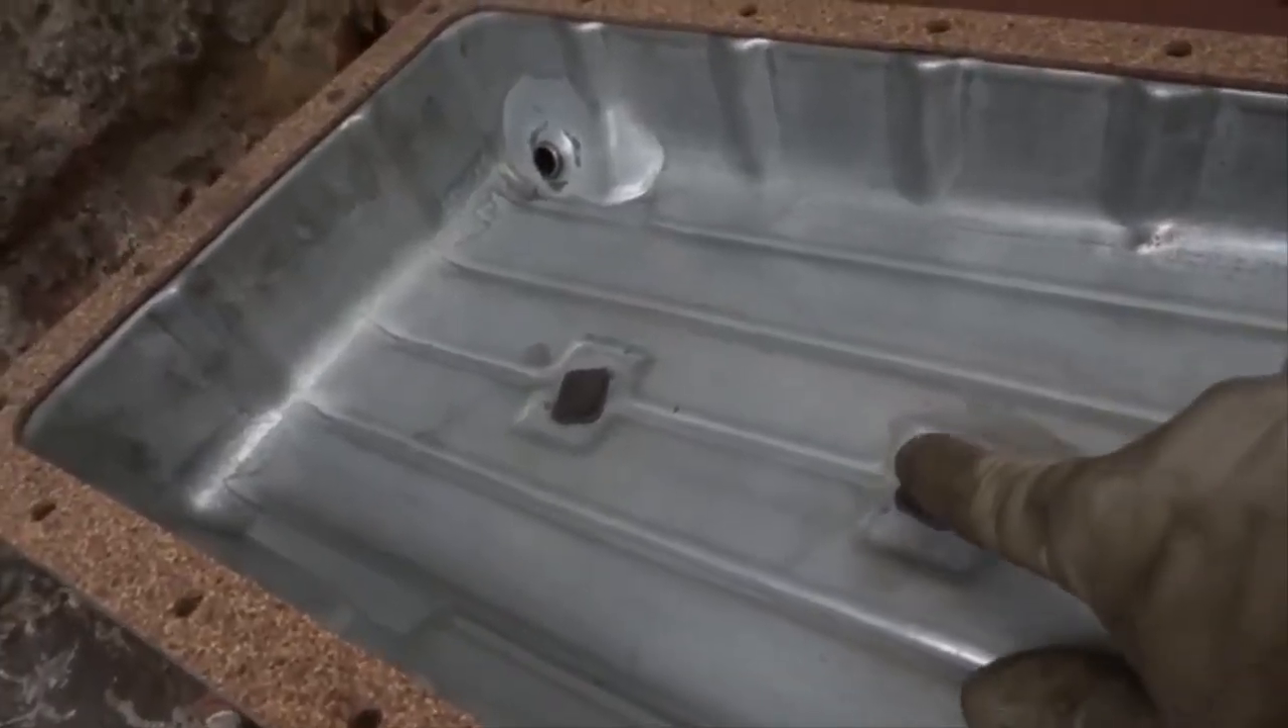Coloqué el empaque Que es un empaque de corcho.